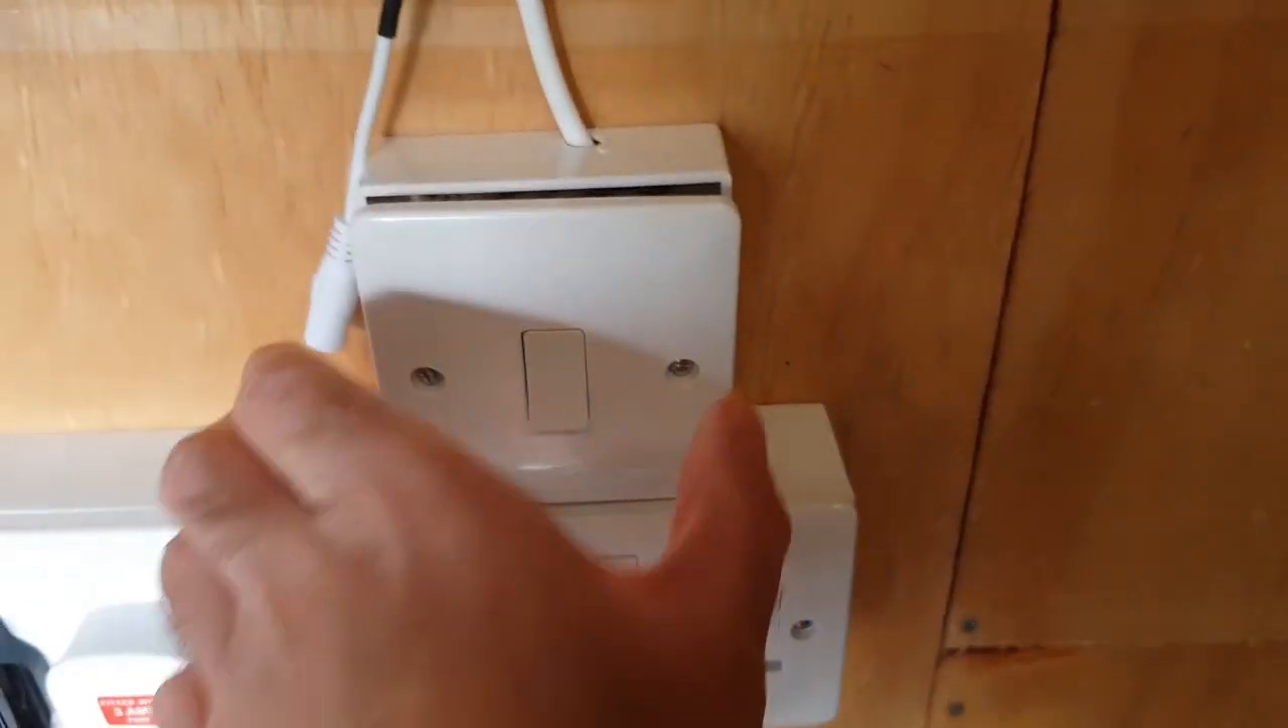Just ignore the ventilation gap around this switch where the cover won't go on properly.